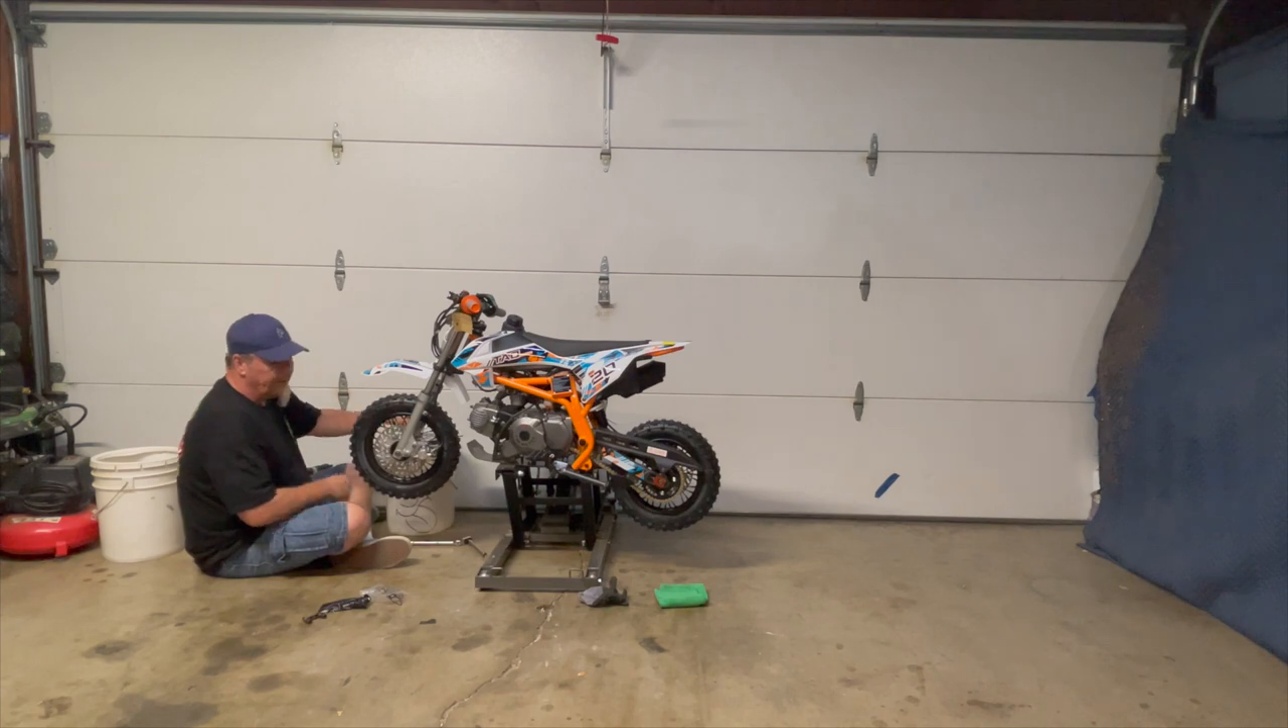Okay, so we got the front rim on.